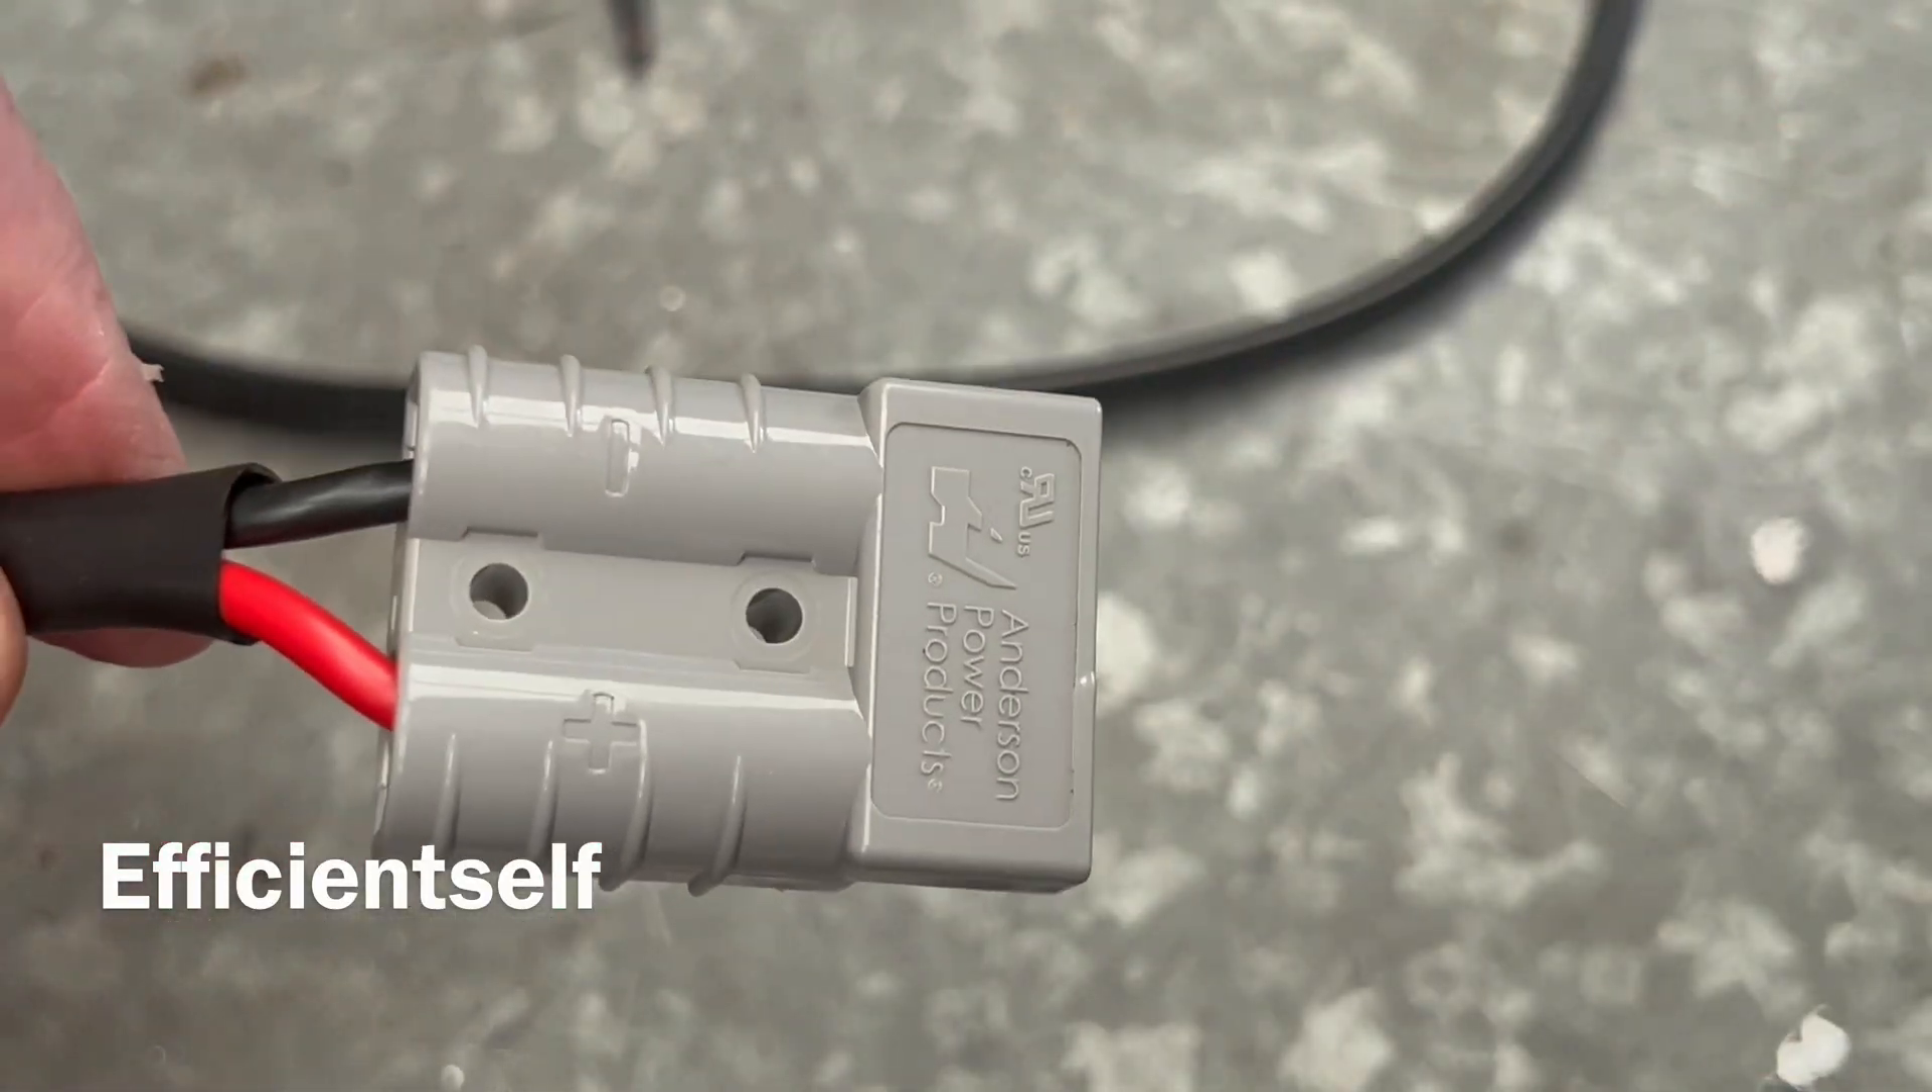That is the Anderson plug installed.